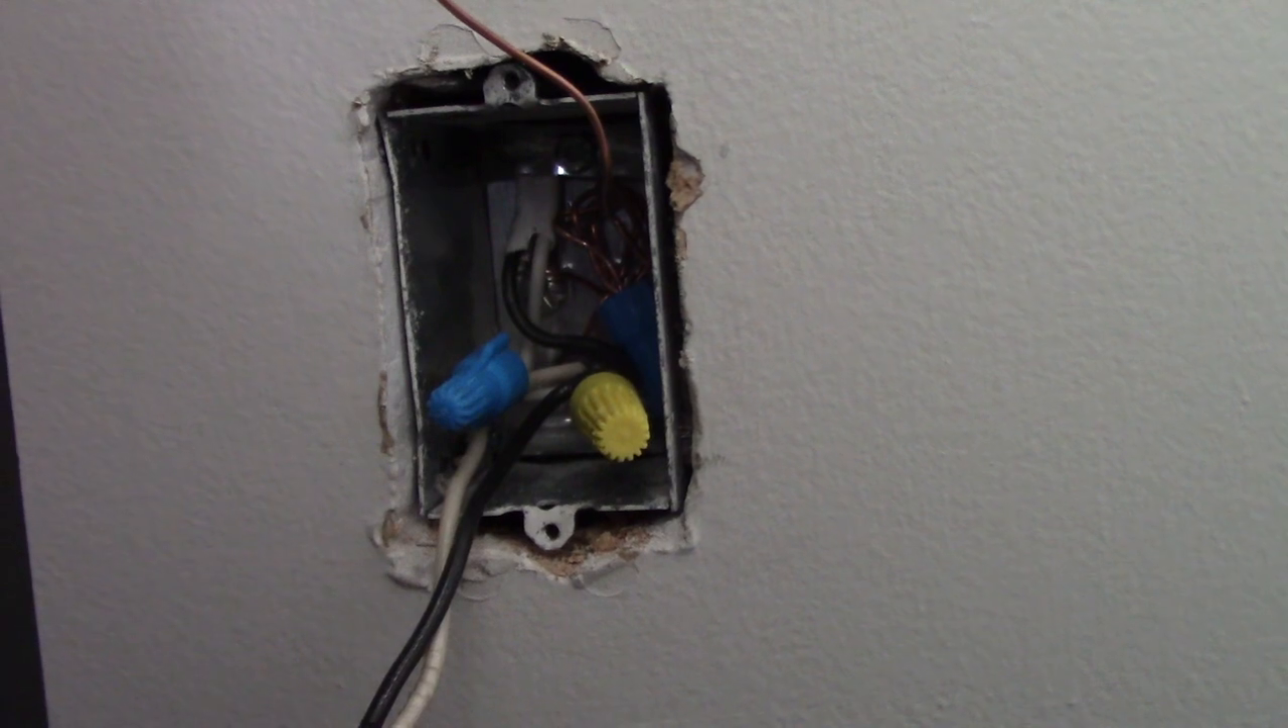Okay so I've got my splices made.